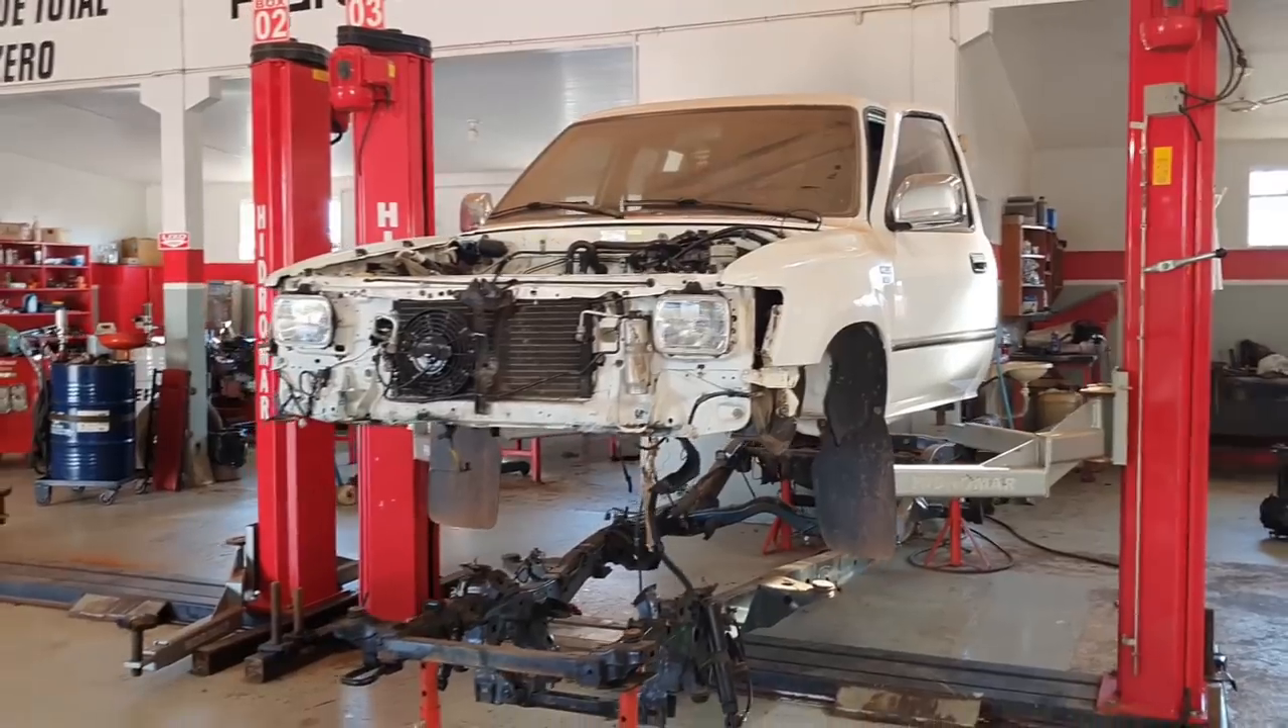A cabine já está solta. É assim que remove a cabine da caminhonete, viu?